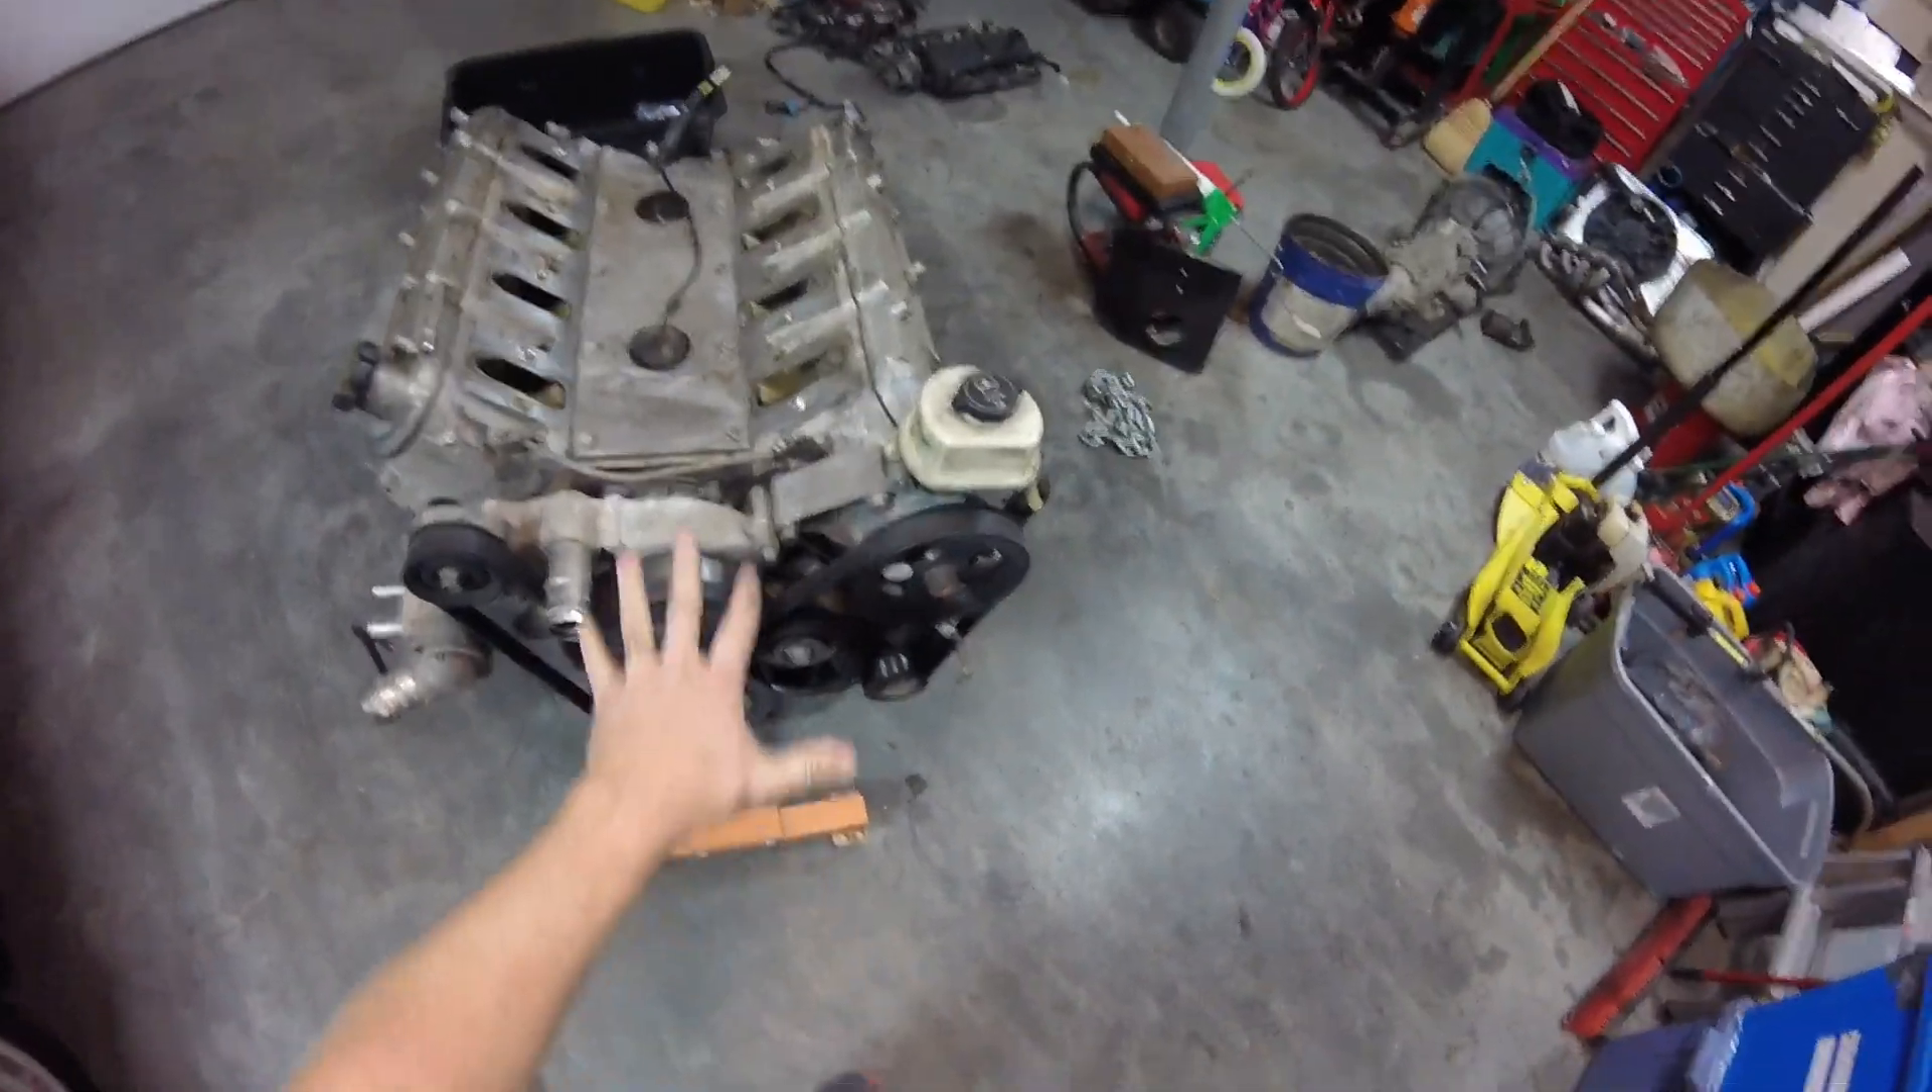But I also have the accessory drive that I've got to take off because it bolts to this driver's side cylinder head.